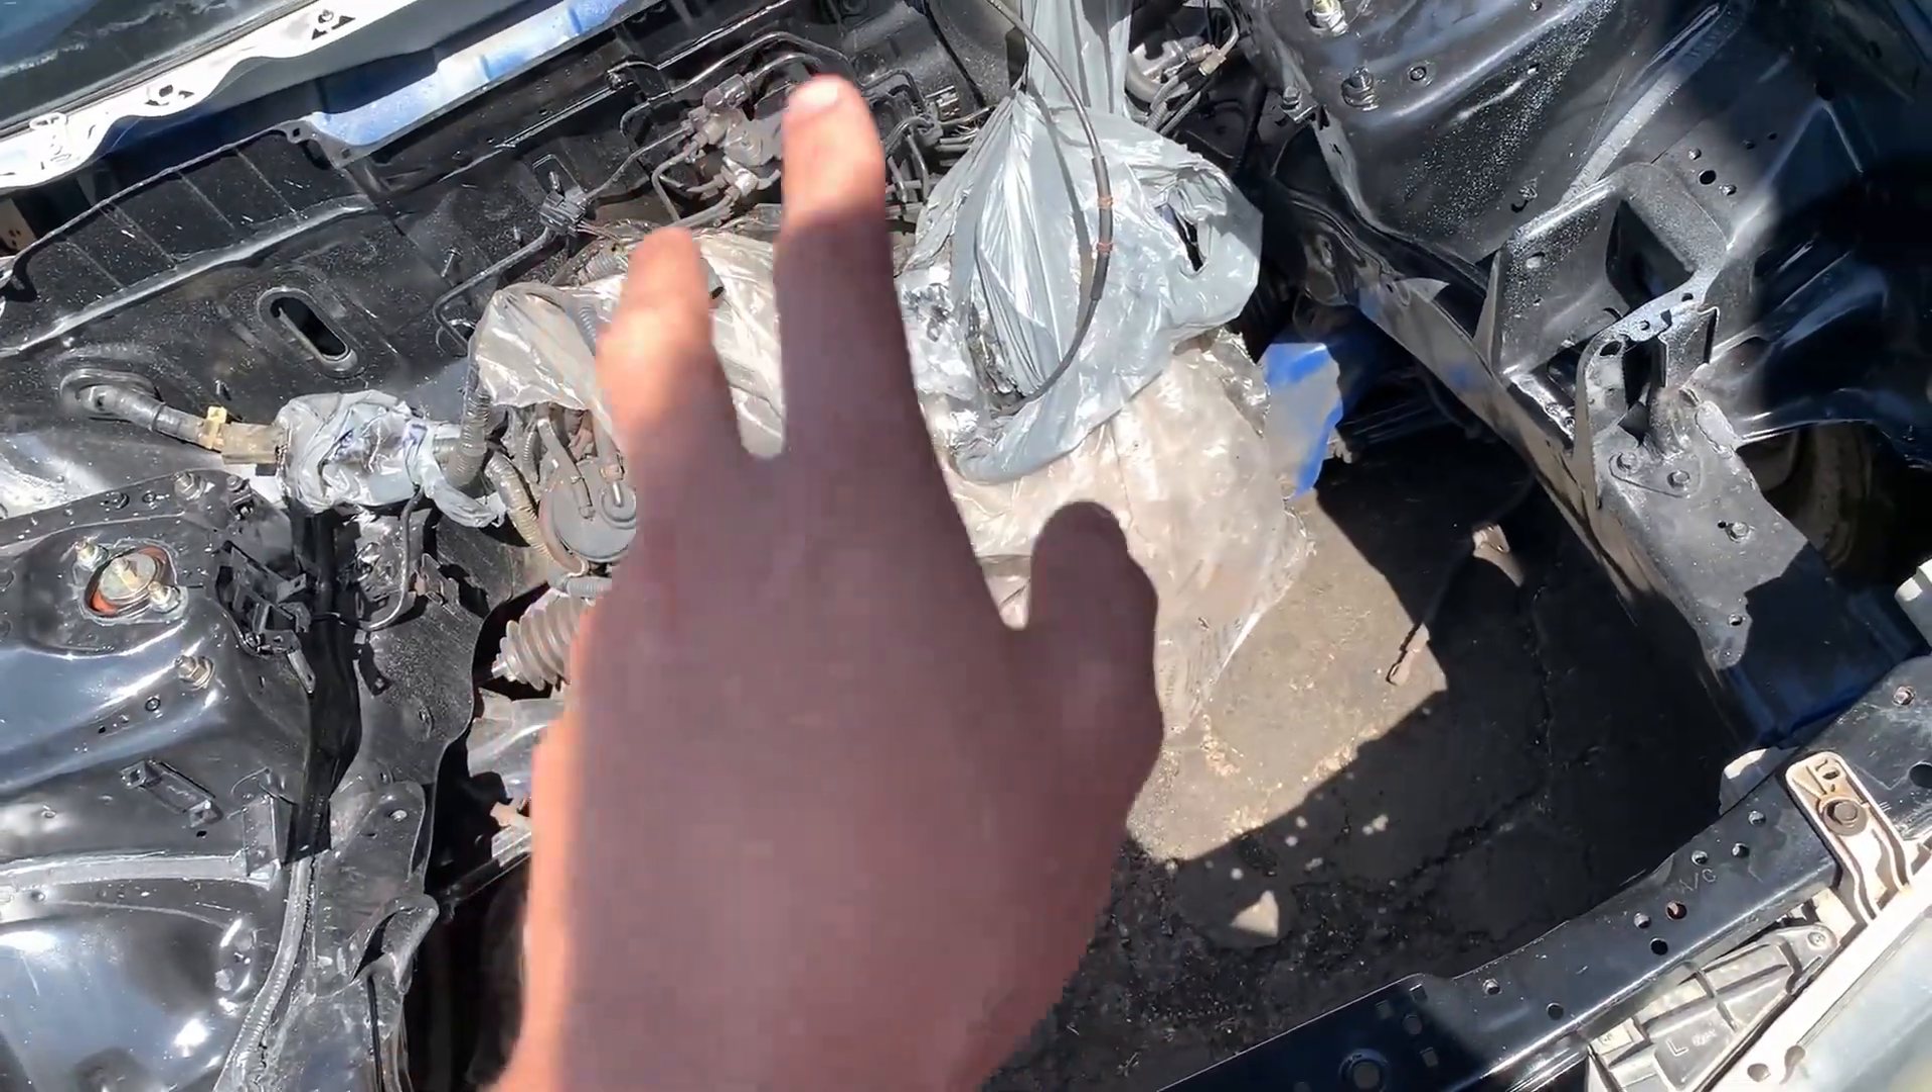Next obviously we're missing the engine.